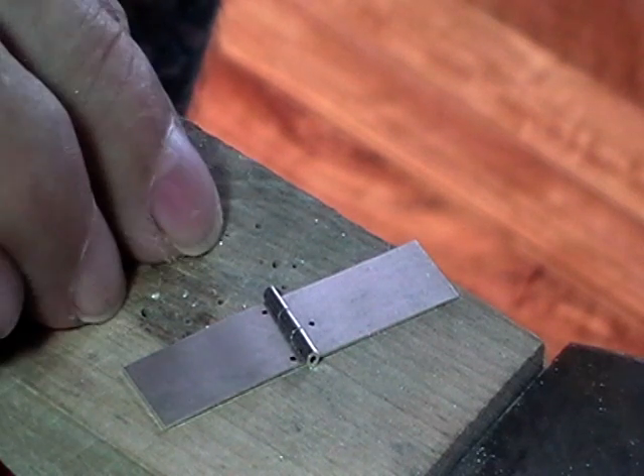Now you can see how this tubing is sitting proud because I've got it on a flat surface.